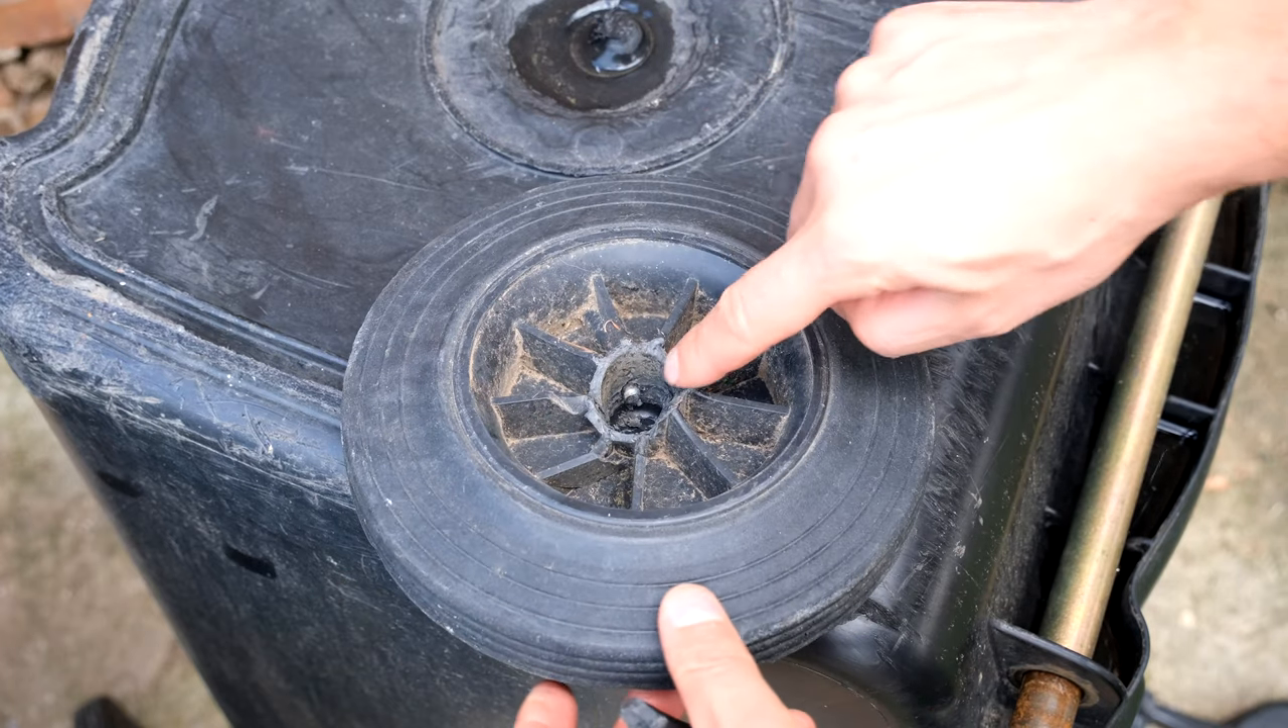Right over here i have the shaft and the wheel has broken off.